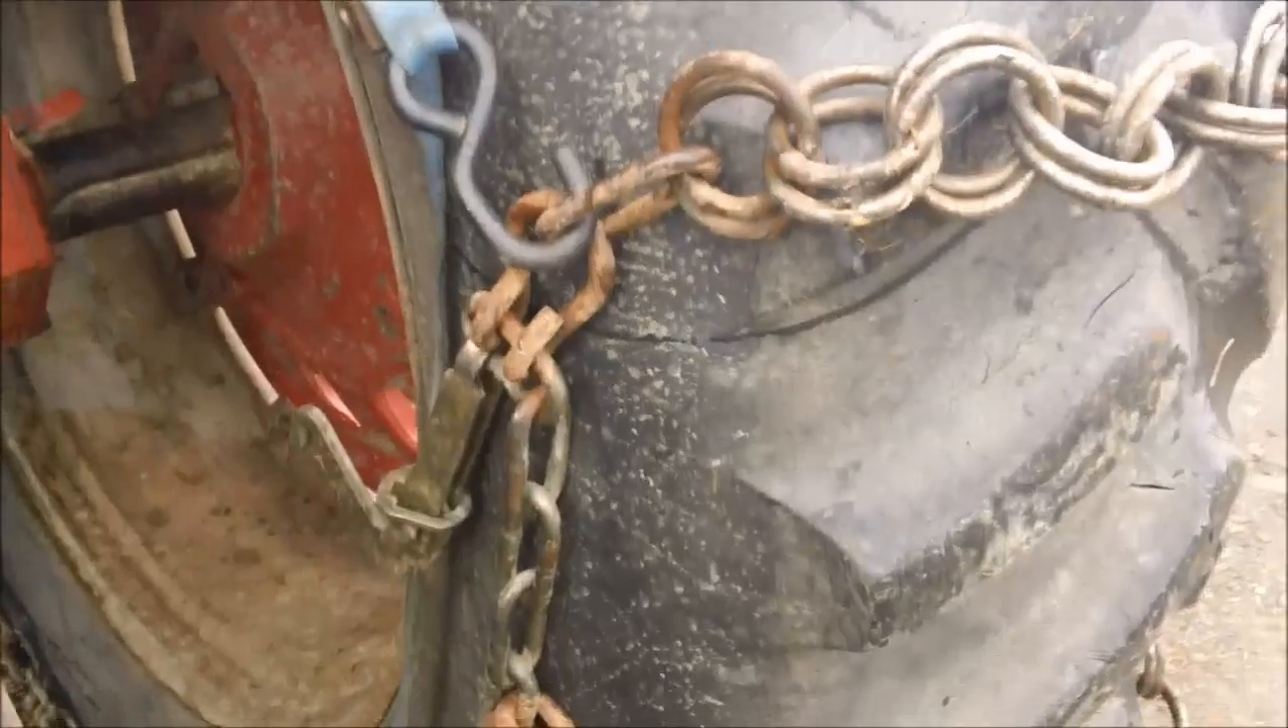I got my chains on.